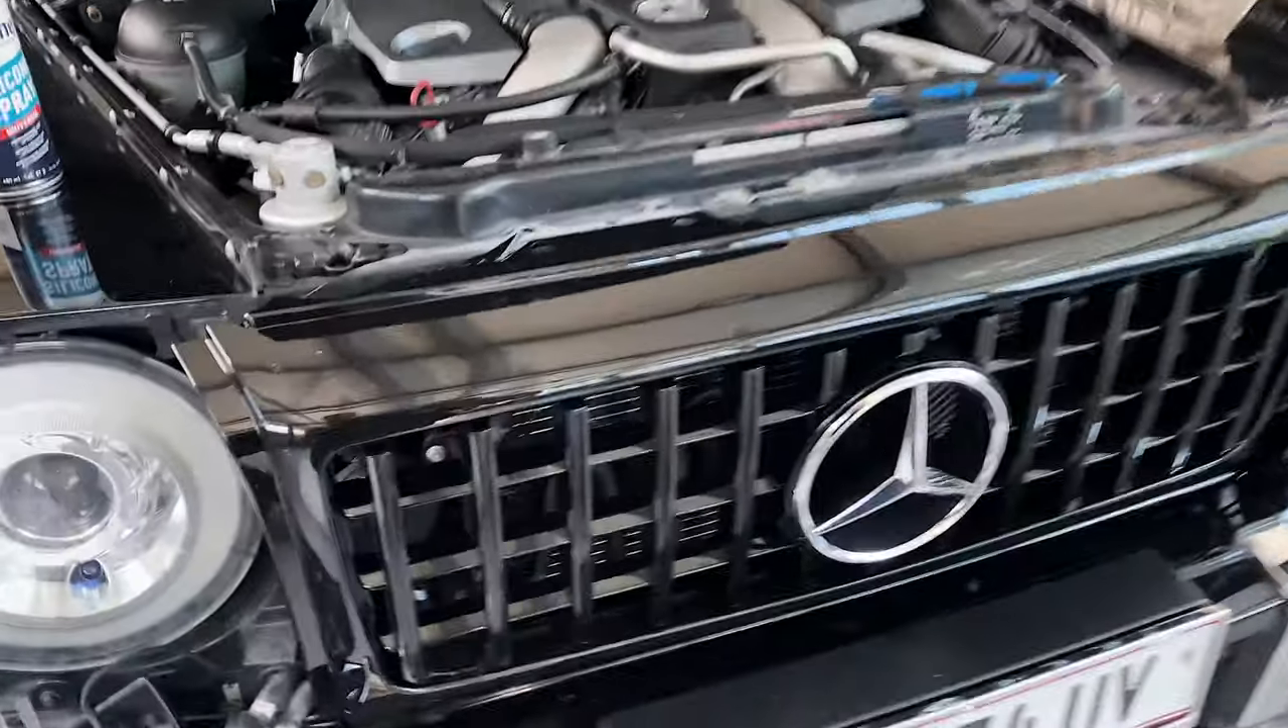Das neue Kühlergrill sitzt jetzt drin.